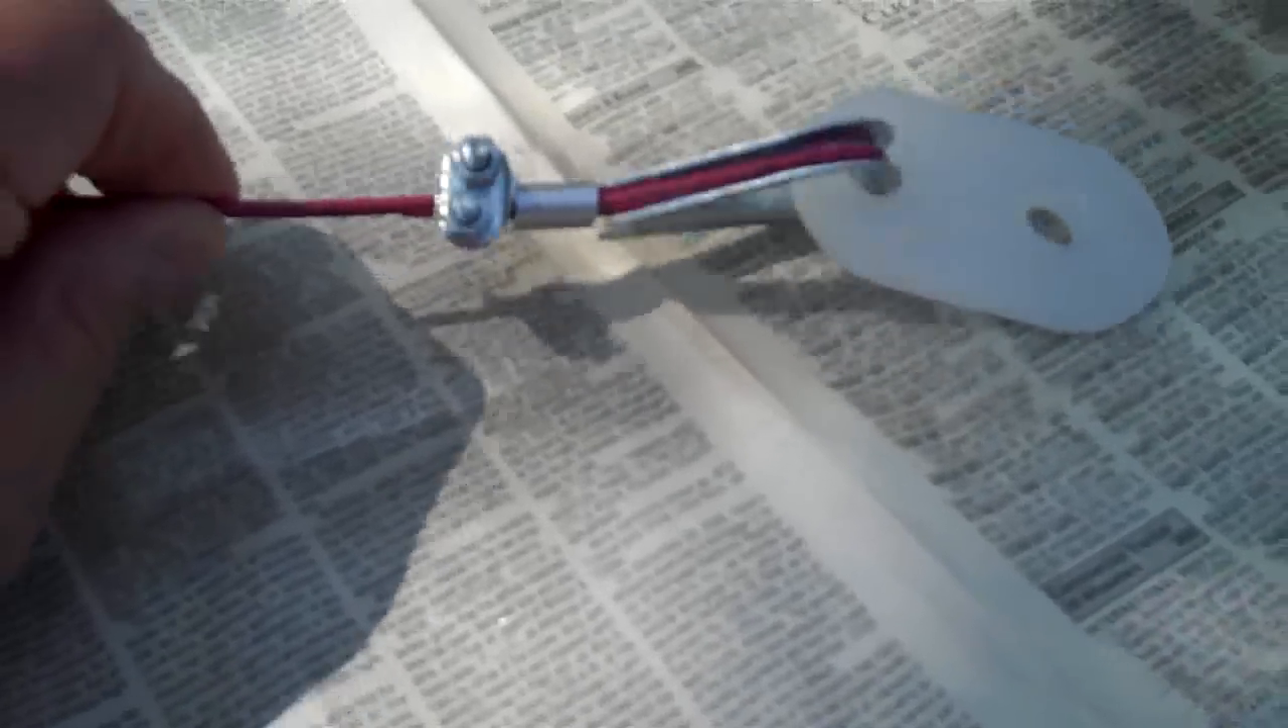As you can see I put the thimbles and the insulators on the end of the wire and I gave them about three really heavy coats of clear enamel.